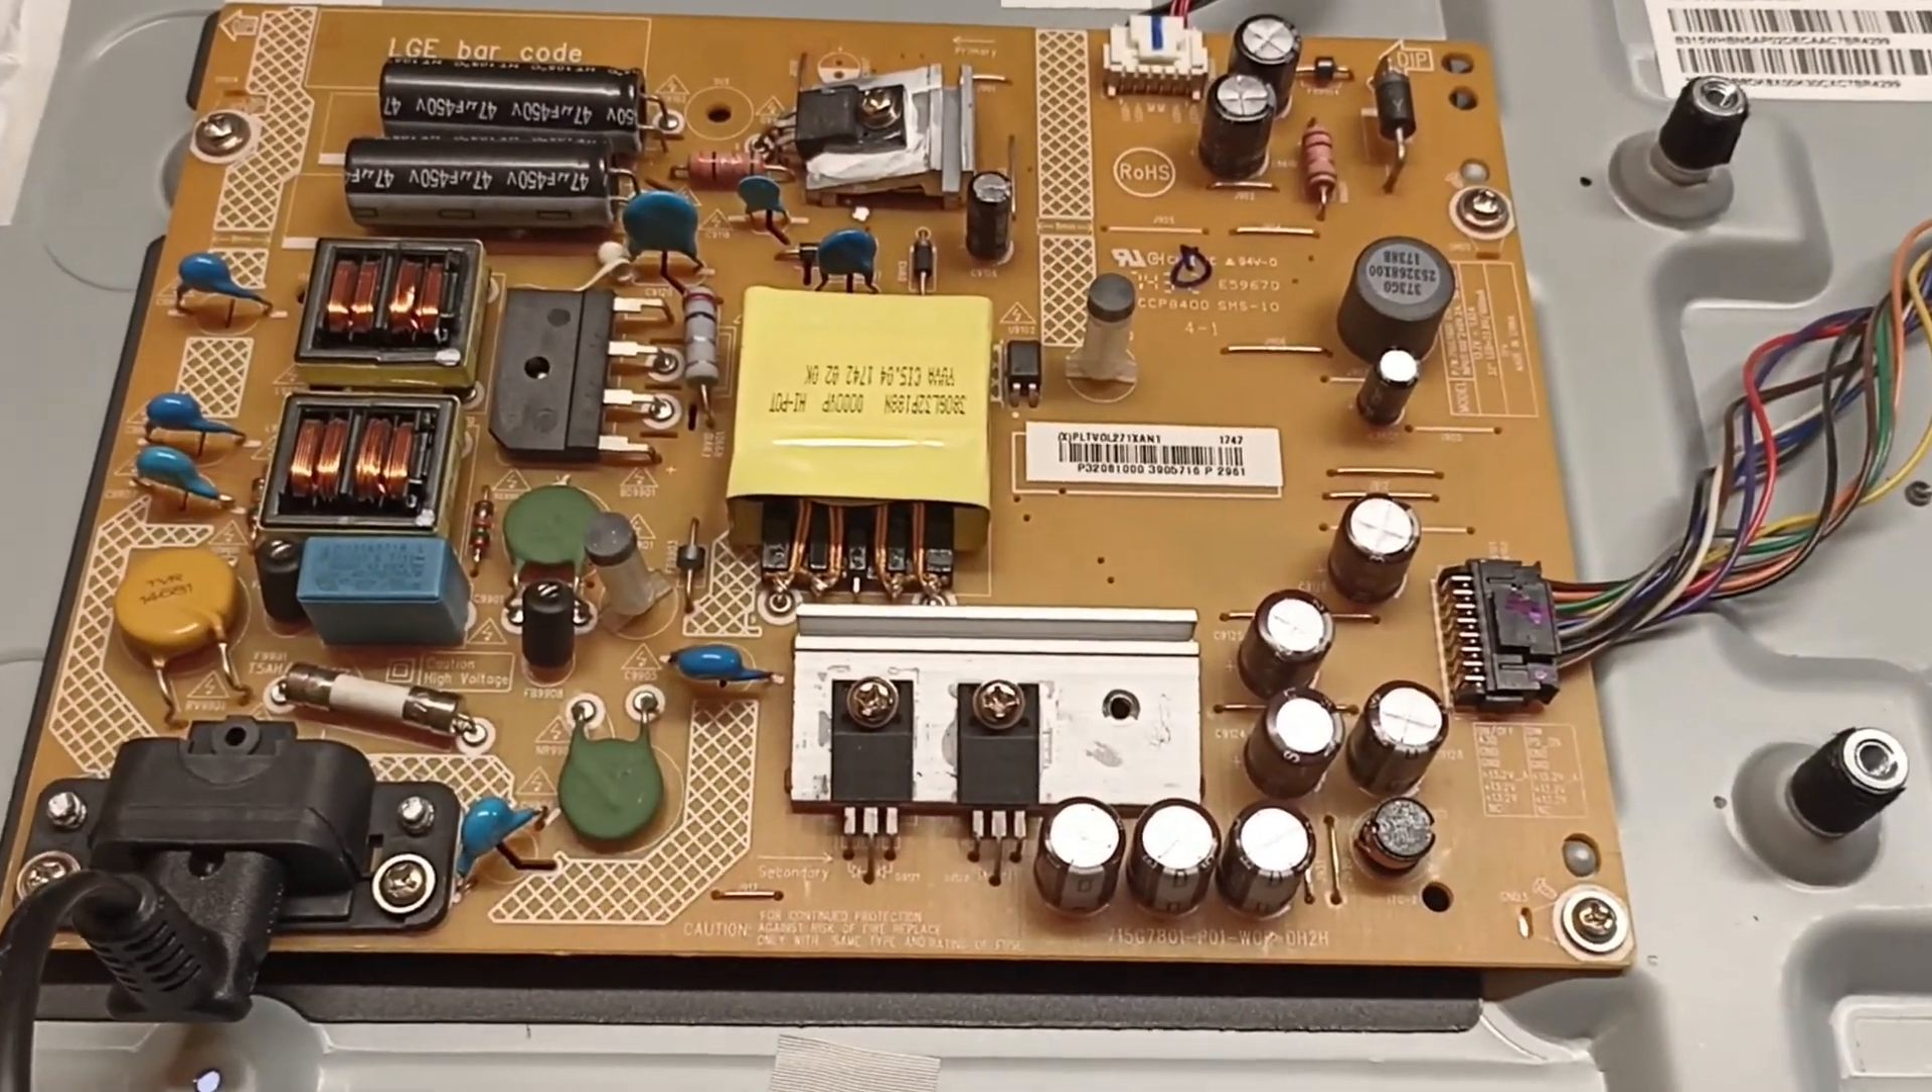Abbiamo appena montato la nostra scheda di alimentazione sul nostro tv lg.